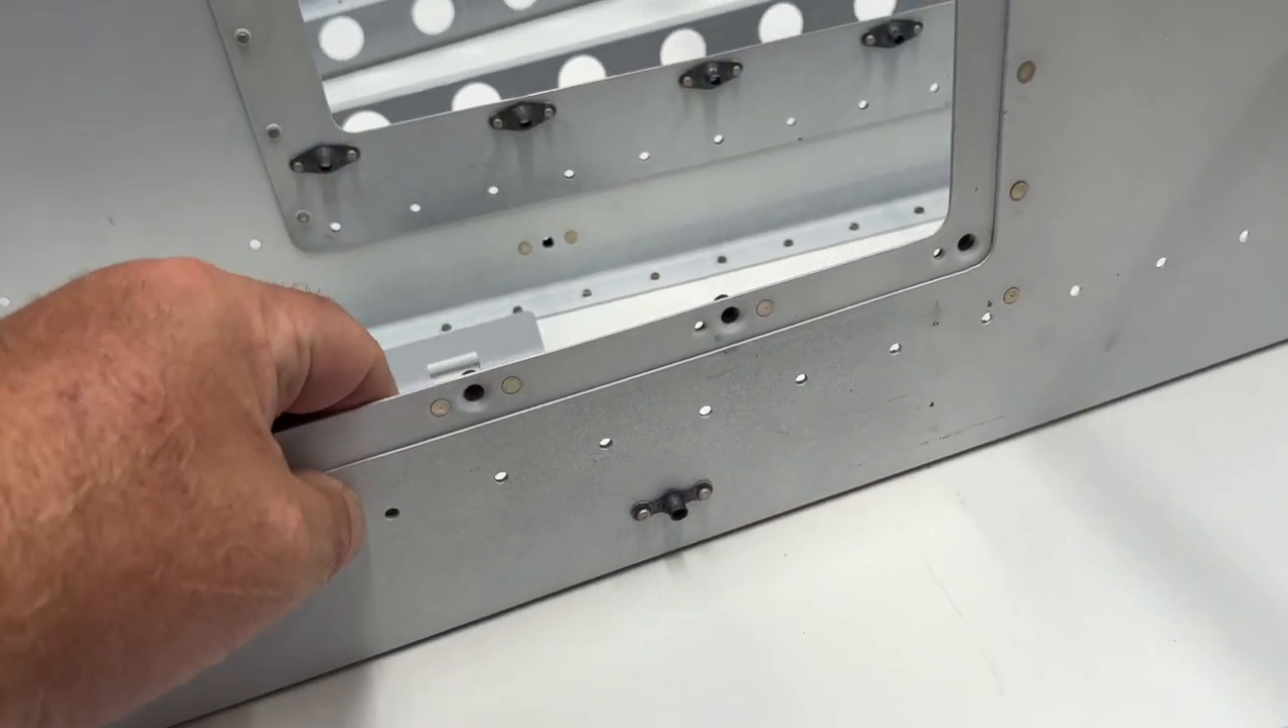Now the kit, you can see that these last few rivets are not done.